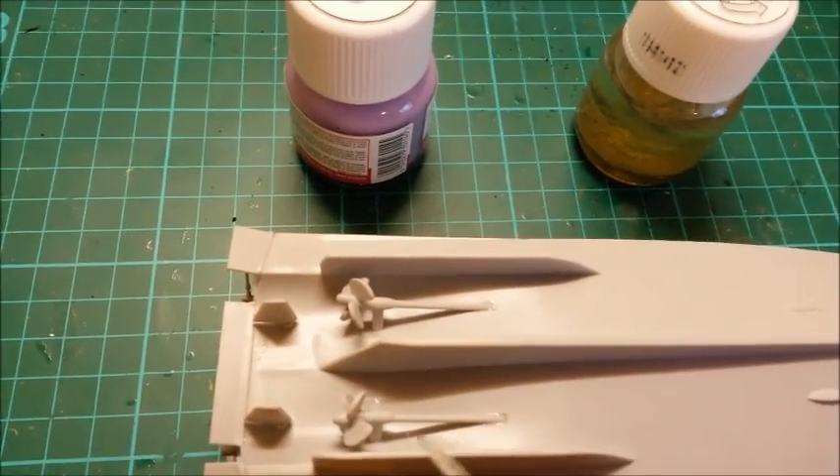I've put the propellers and their shafts on and the rudders.